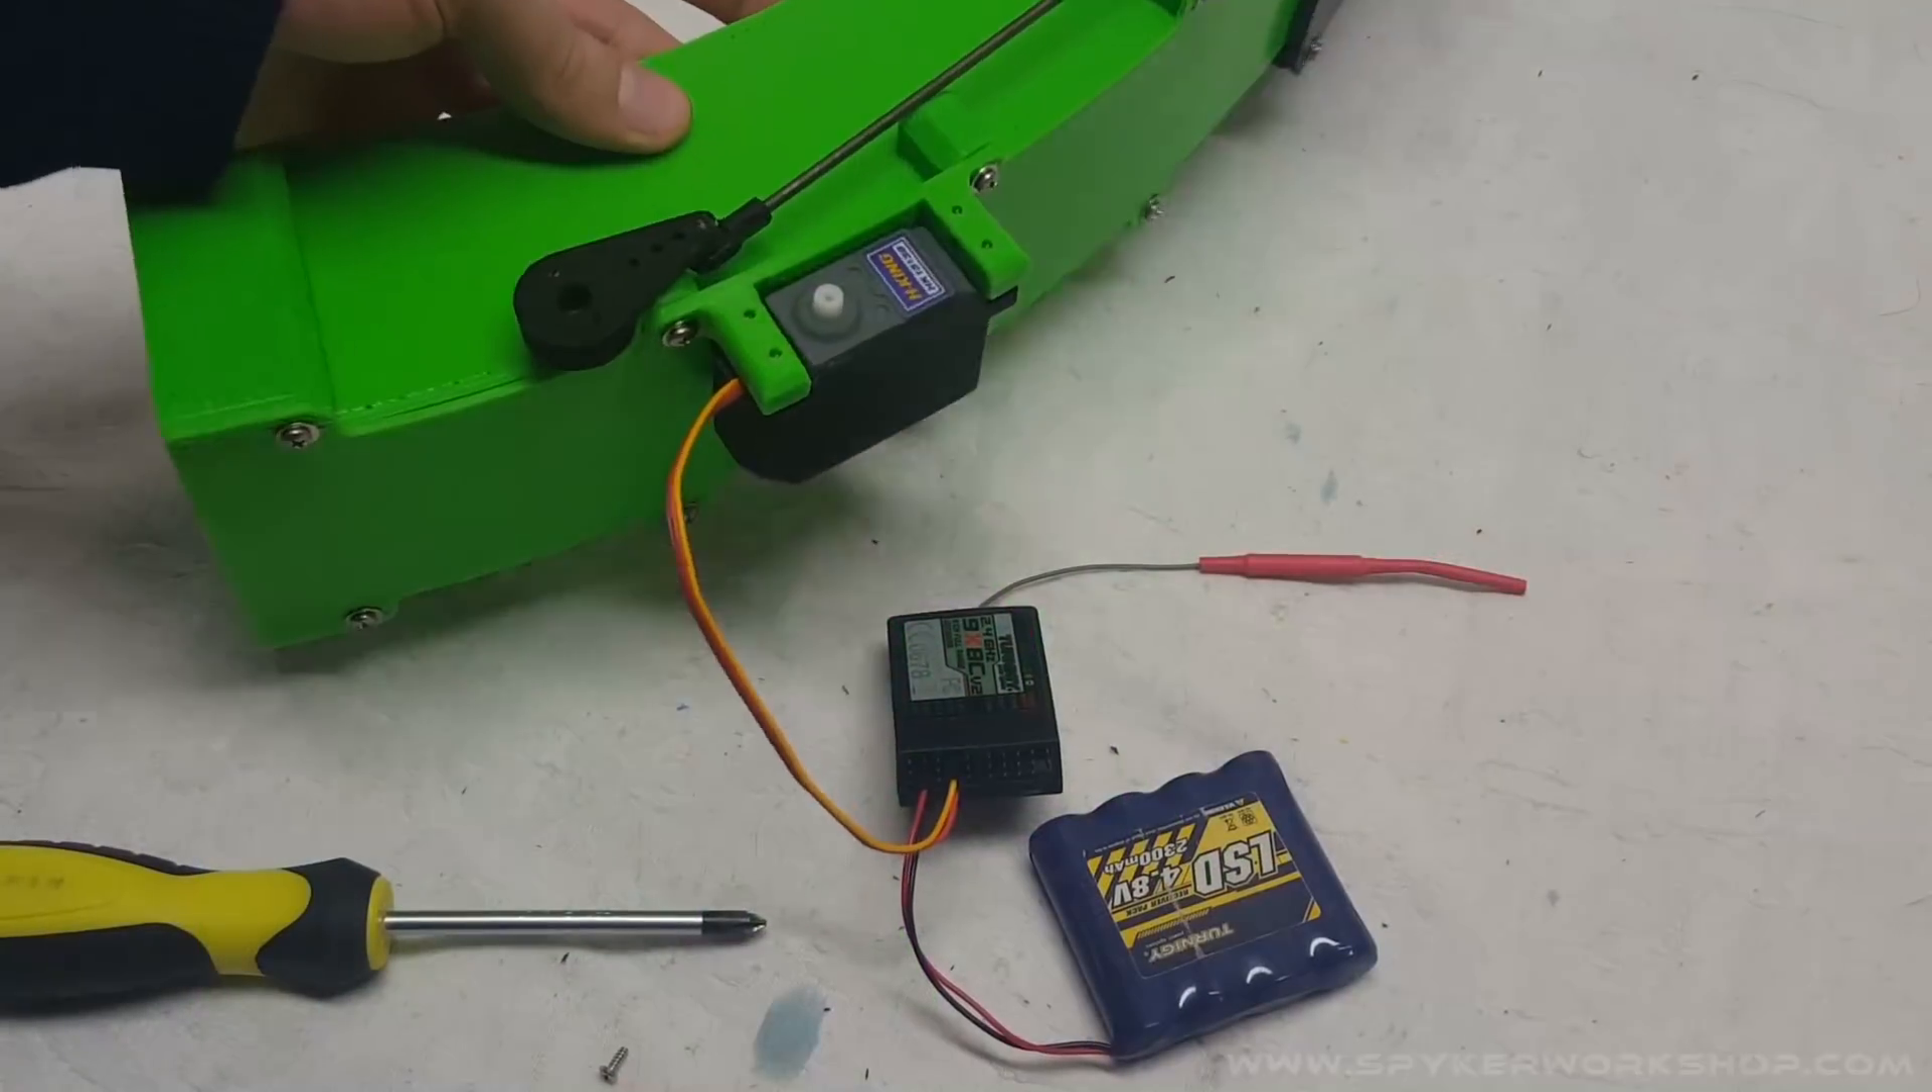So I have just my receiver wired up temporarily.